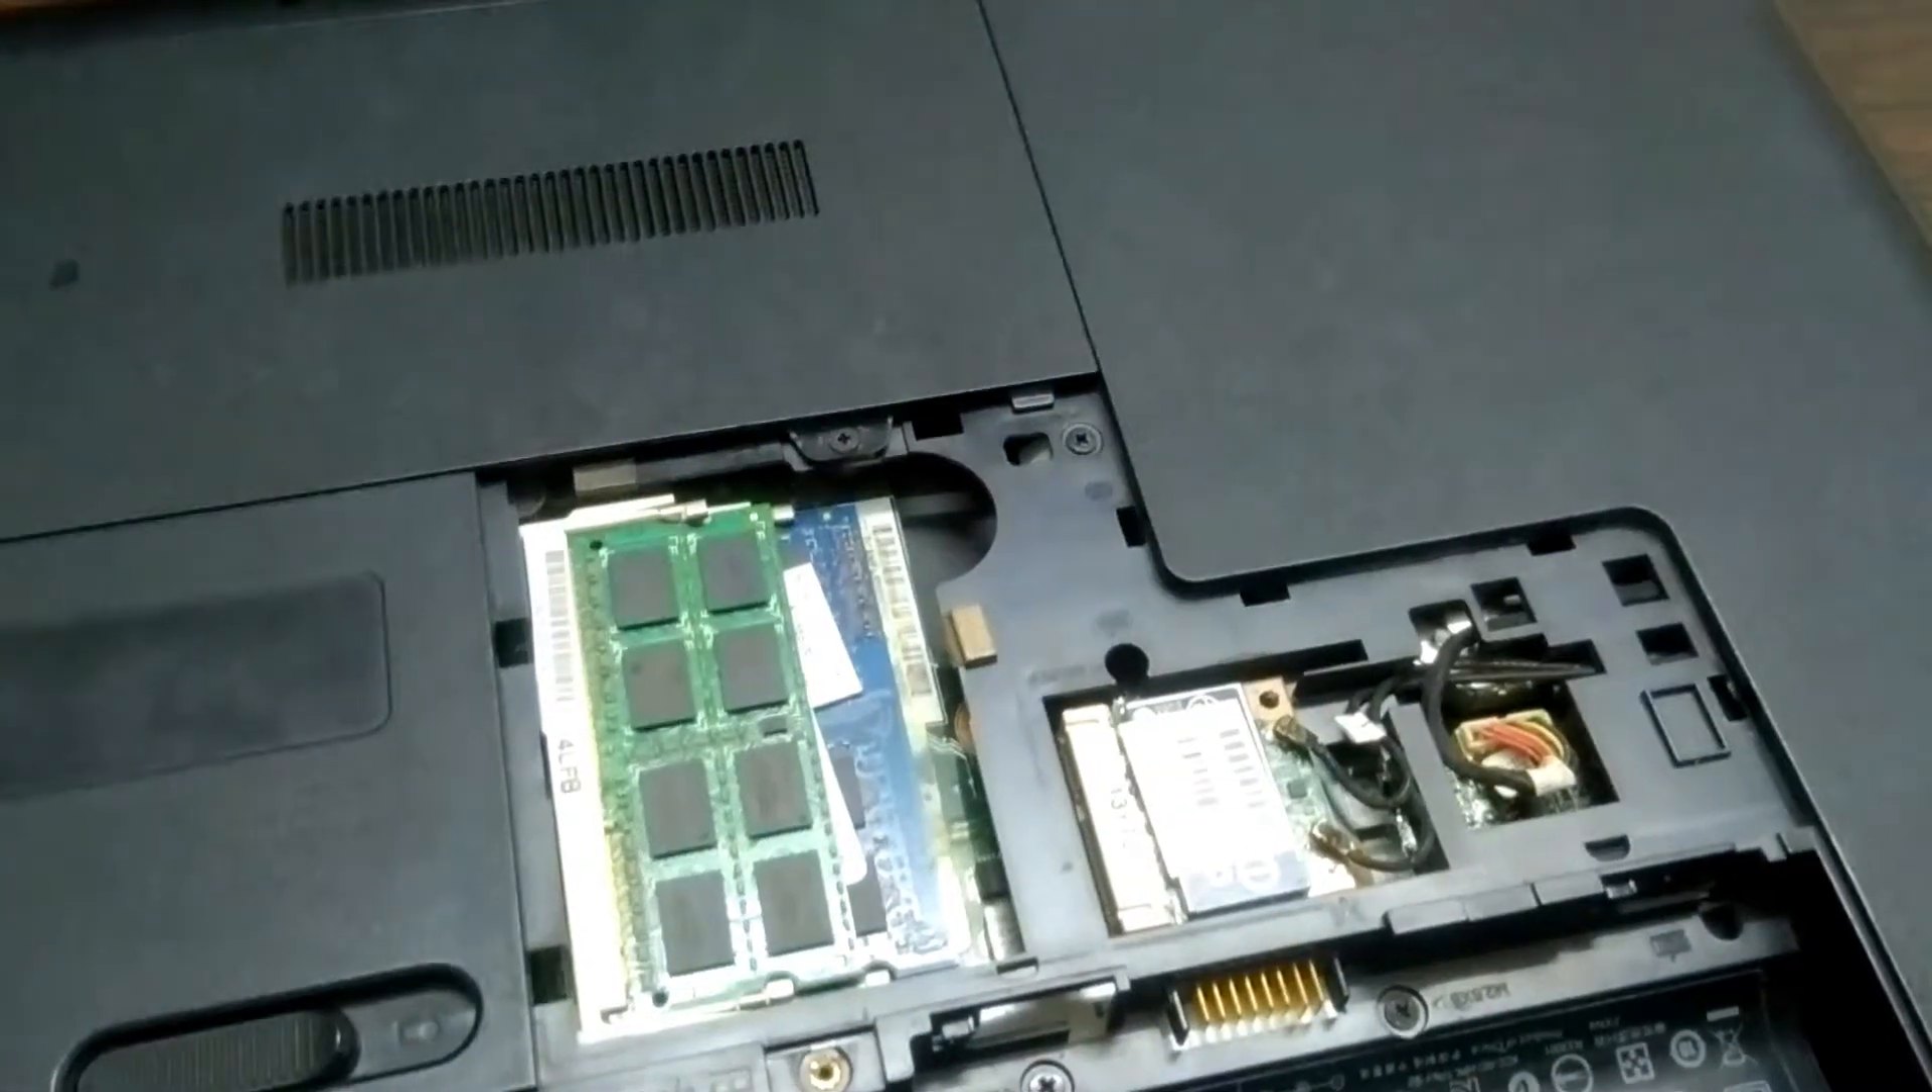पैनल मेरा खुल चुका है और इसमें काफी अंदर RAM वगेरा लगी हुई है।